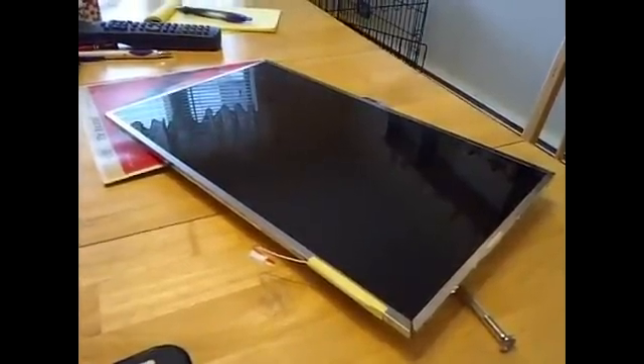Okay, we got the LCD screen free.